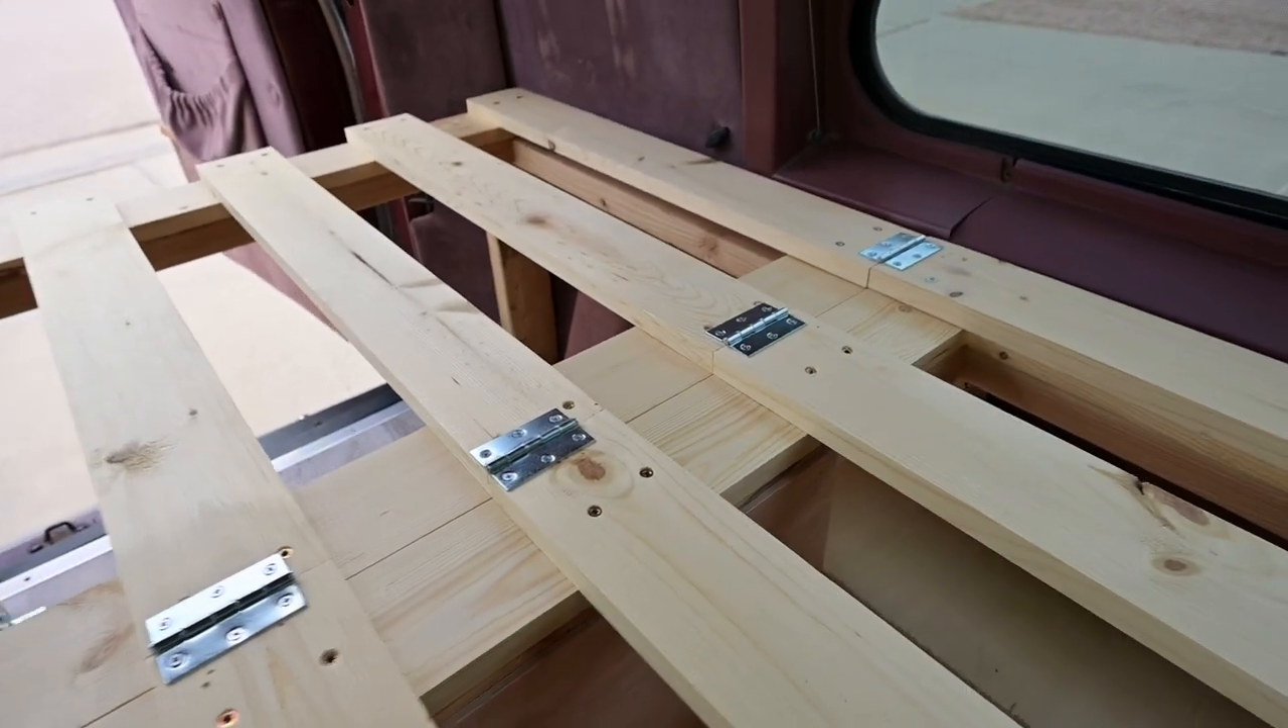I built you know I just did the outline again and you can see I just hinged the two pieces together and I just put the hinges on each board and it works out pretty well actually.